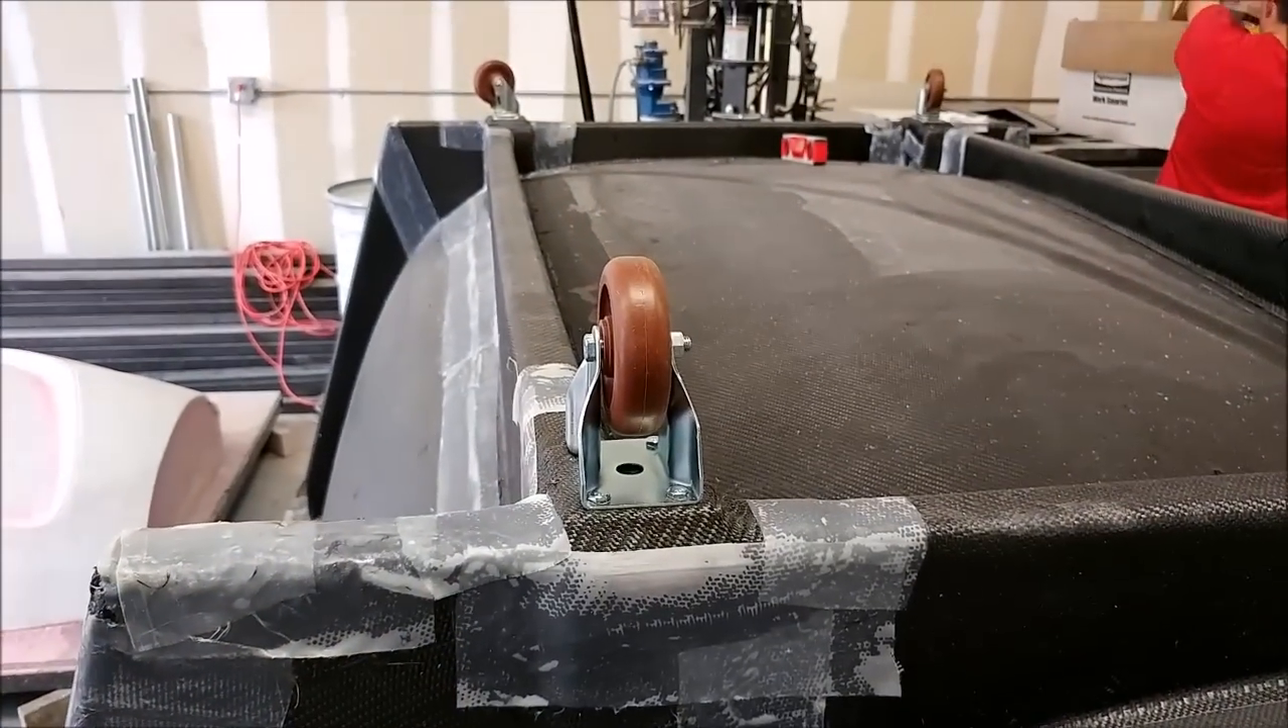Here is the roof mold now with the casters bolted into place so ready to be flipped back over again.